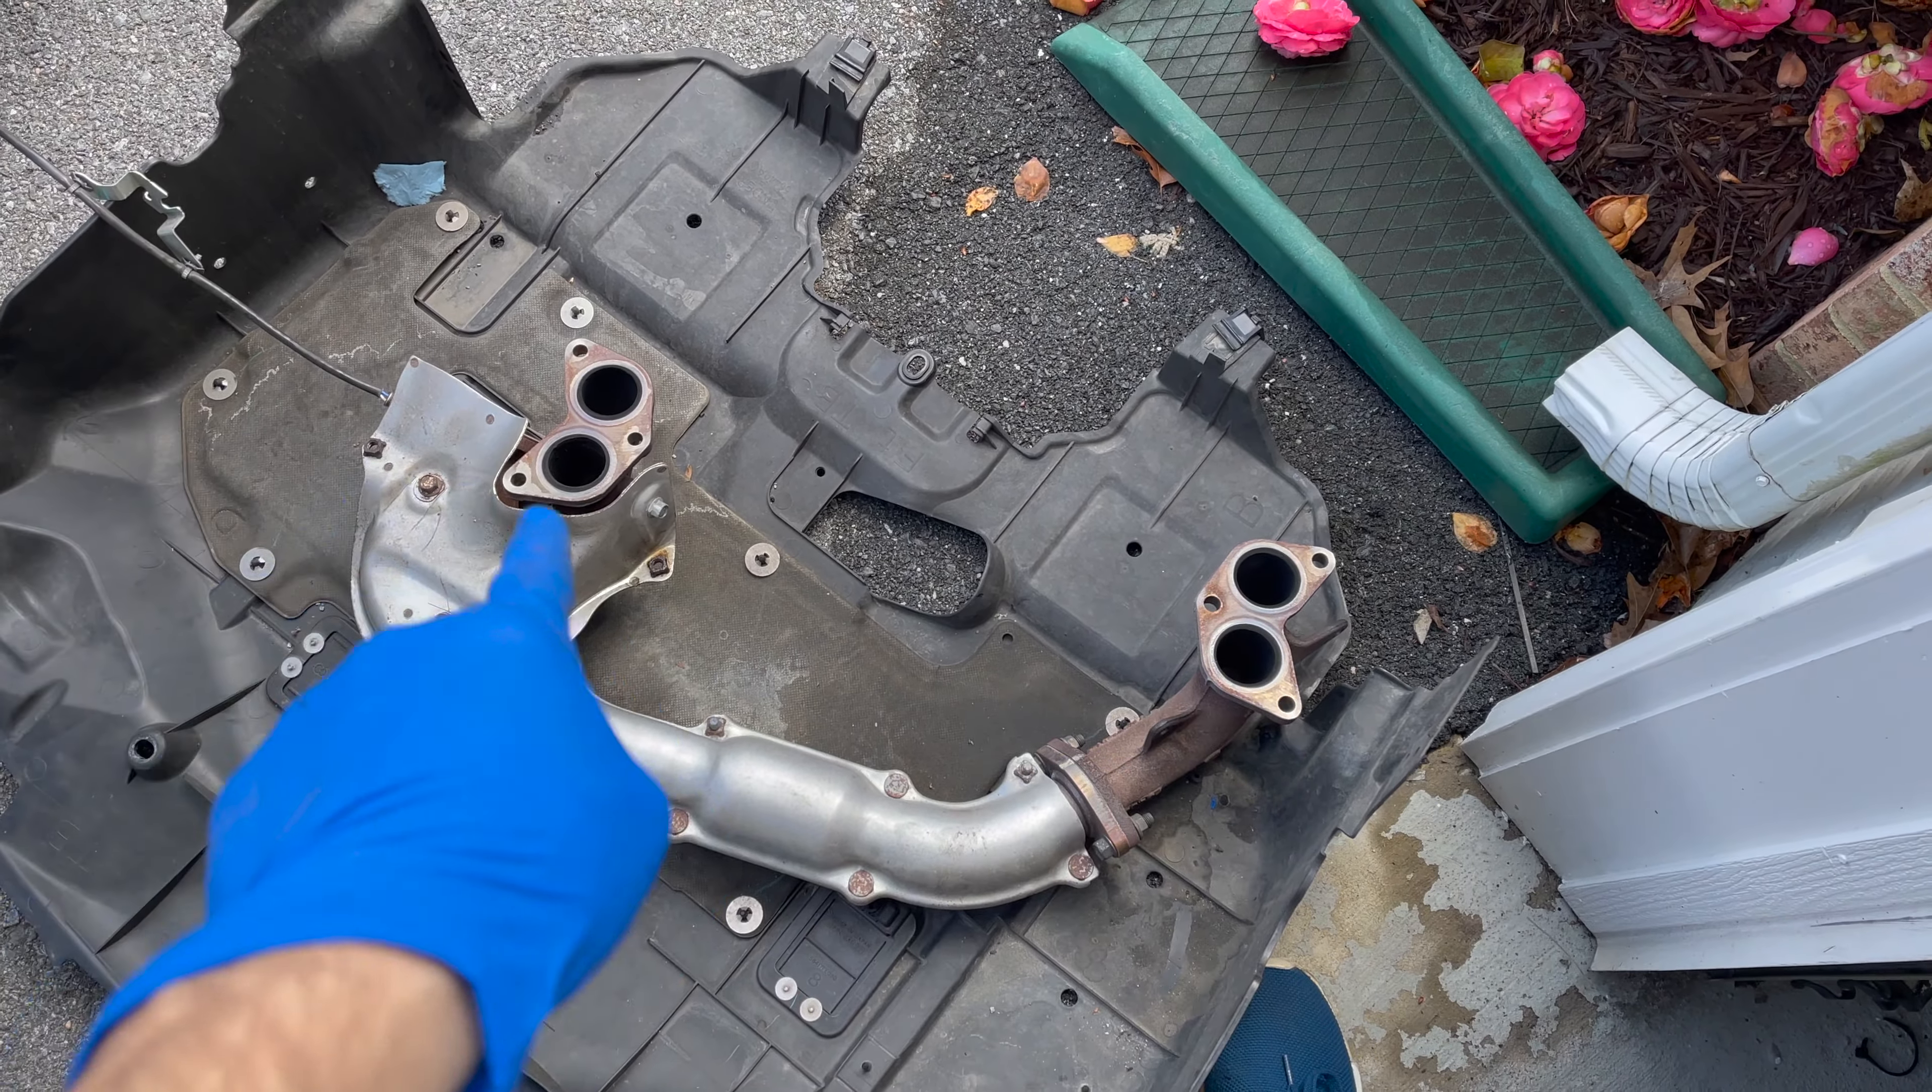All right we got the headers out boom just like that.